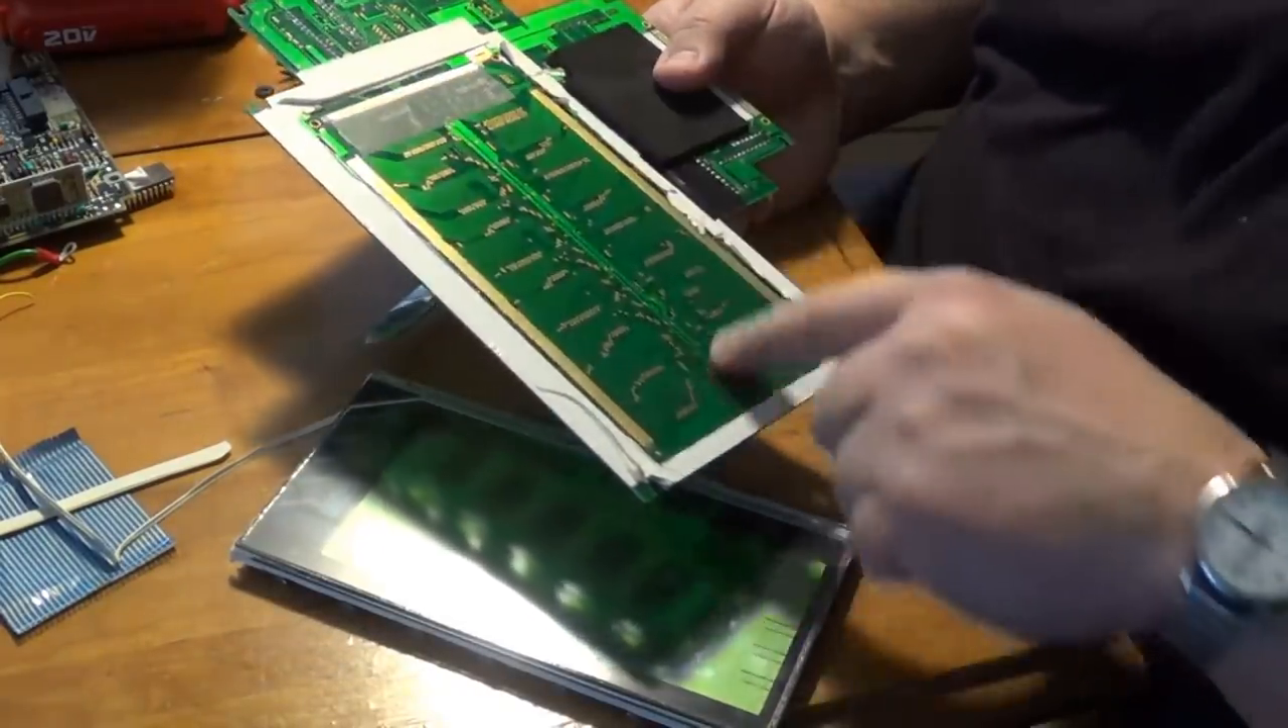Okay, so the screen is off.